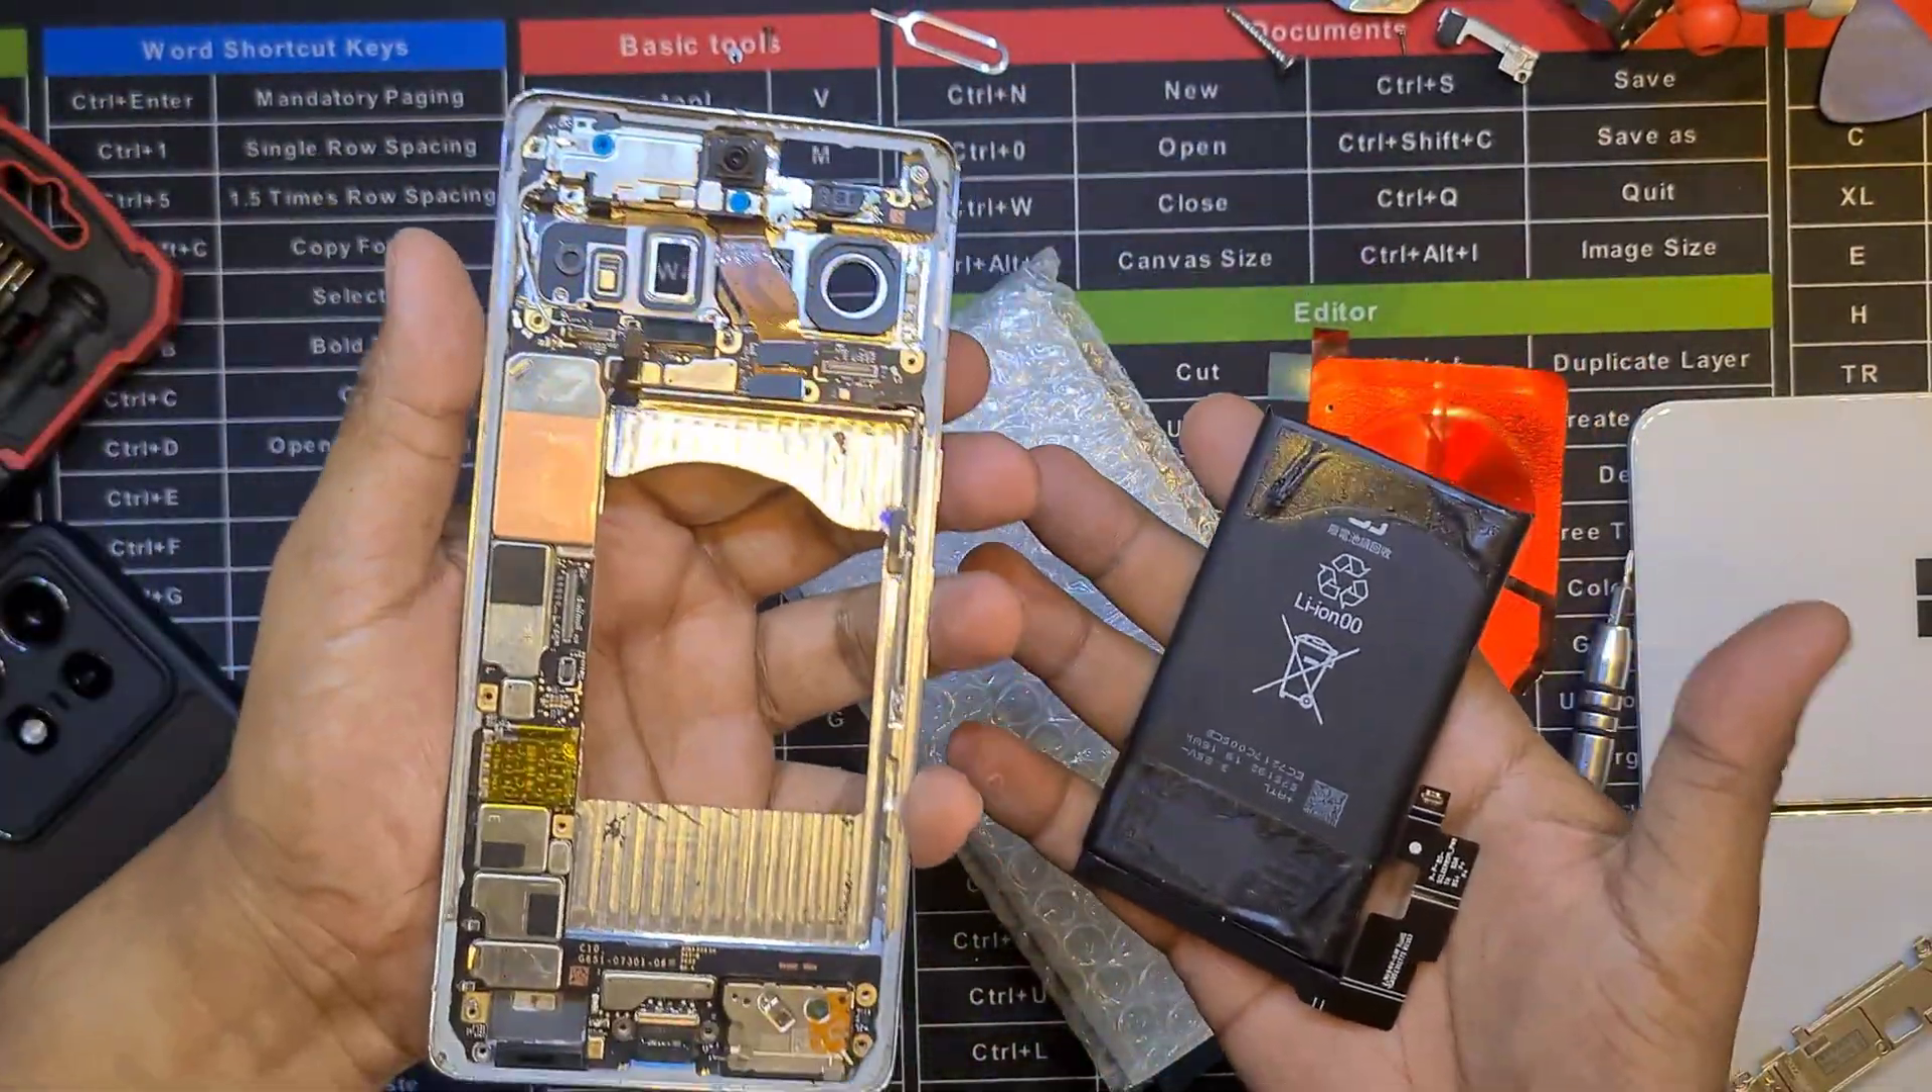Just like that the battery is out.